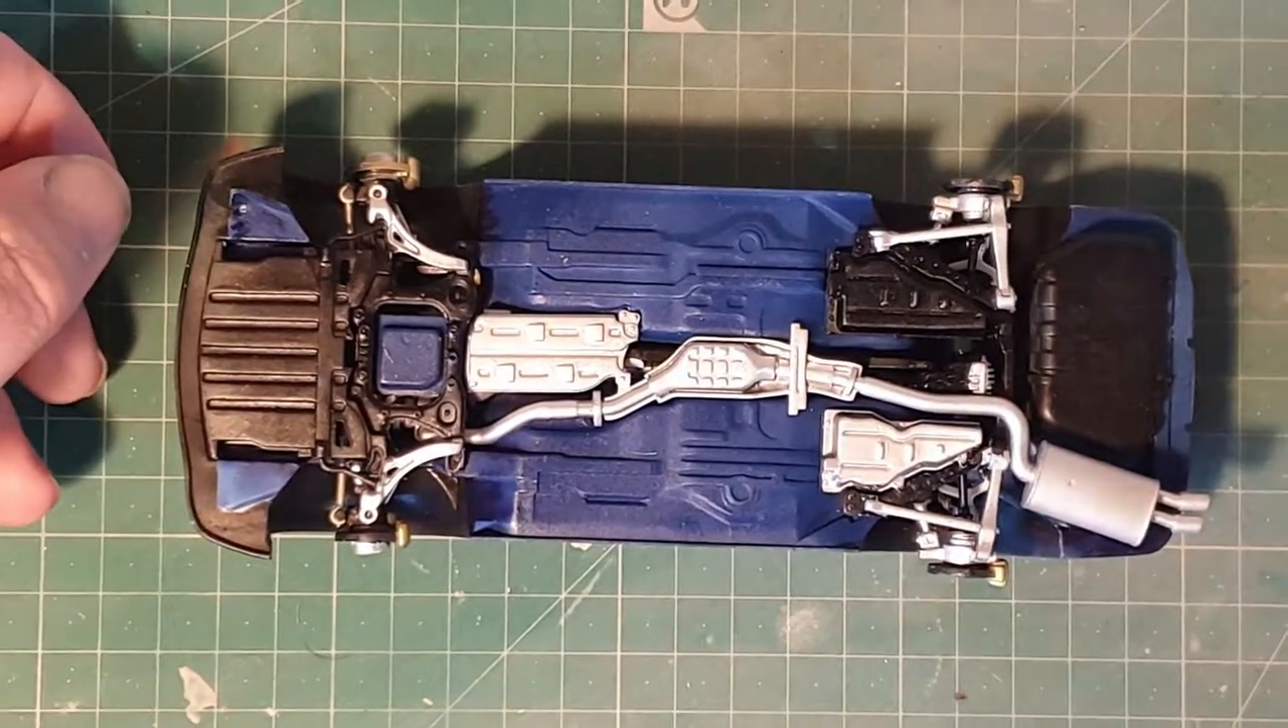Right so that's the suspension and exhaust fitted now.